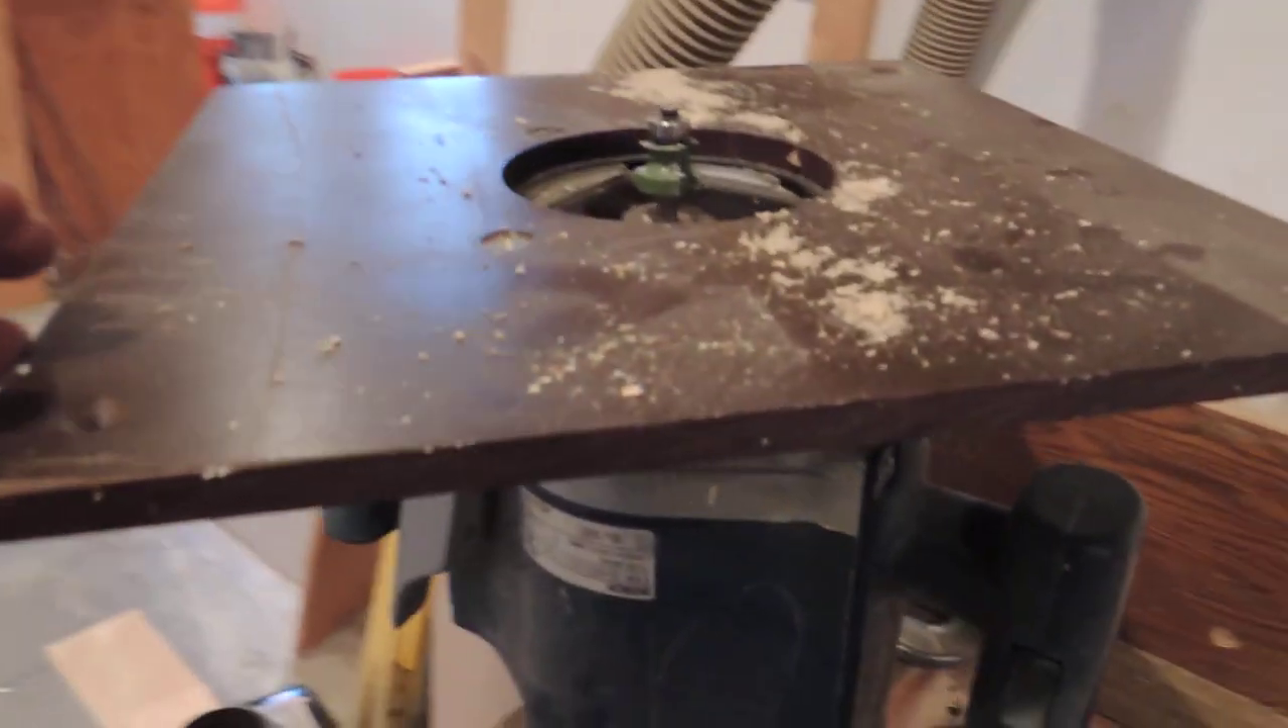It's a 1611 and you know you mounted the the router to the bottom of the plate there.